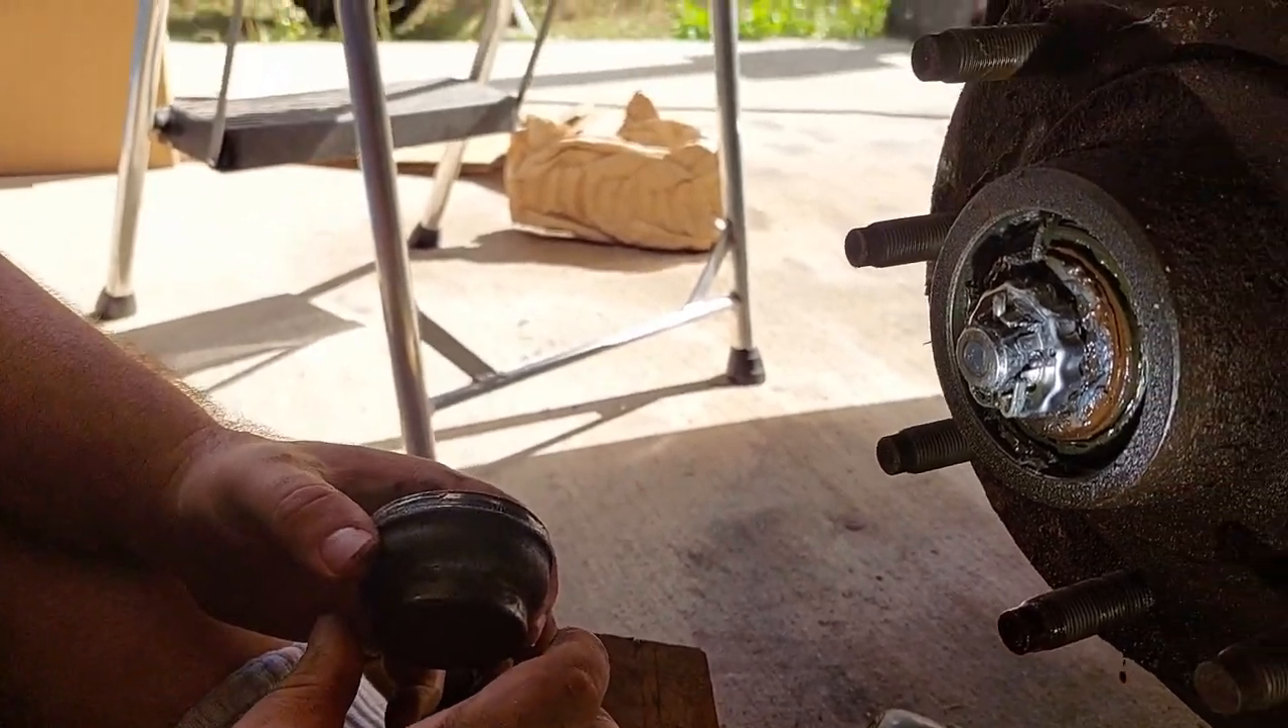And we've gotten the cap off. Didn't really ding it up that much at all.